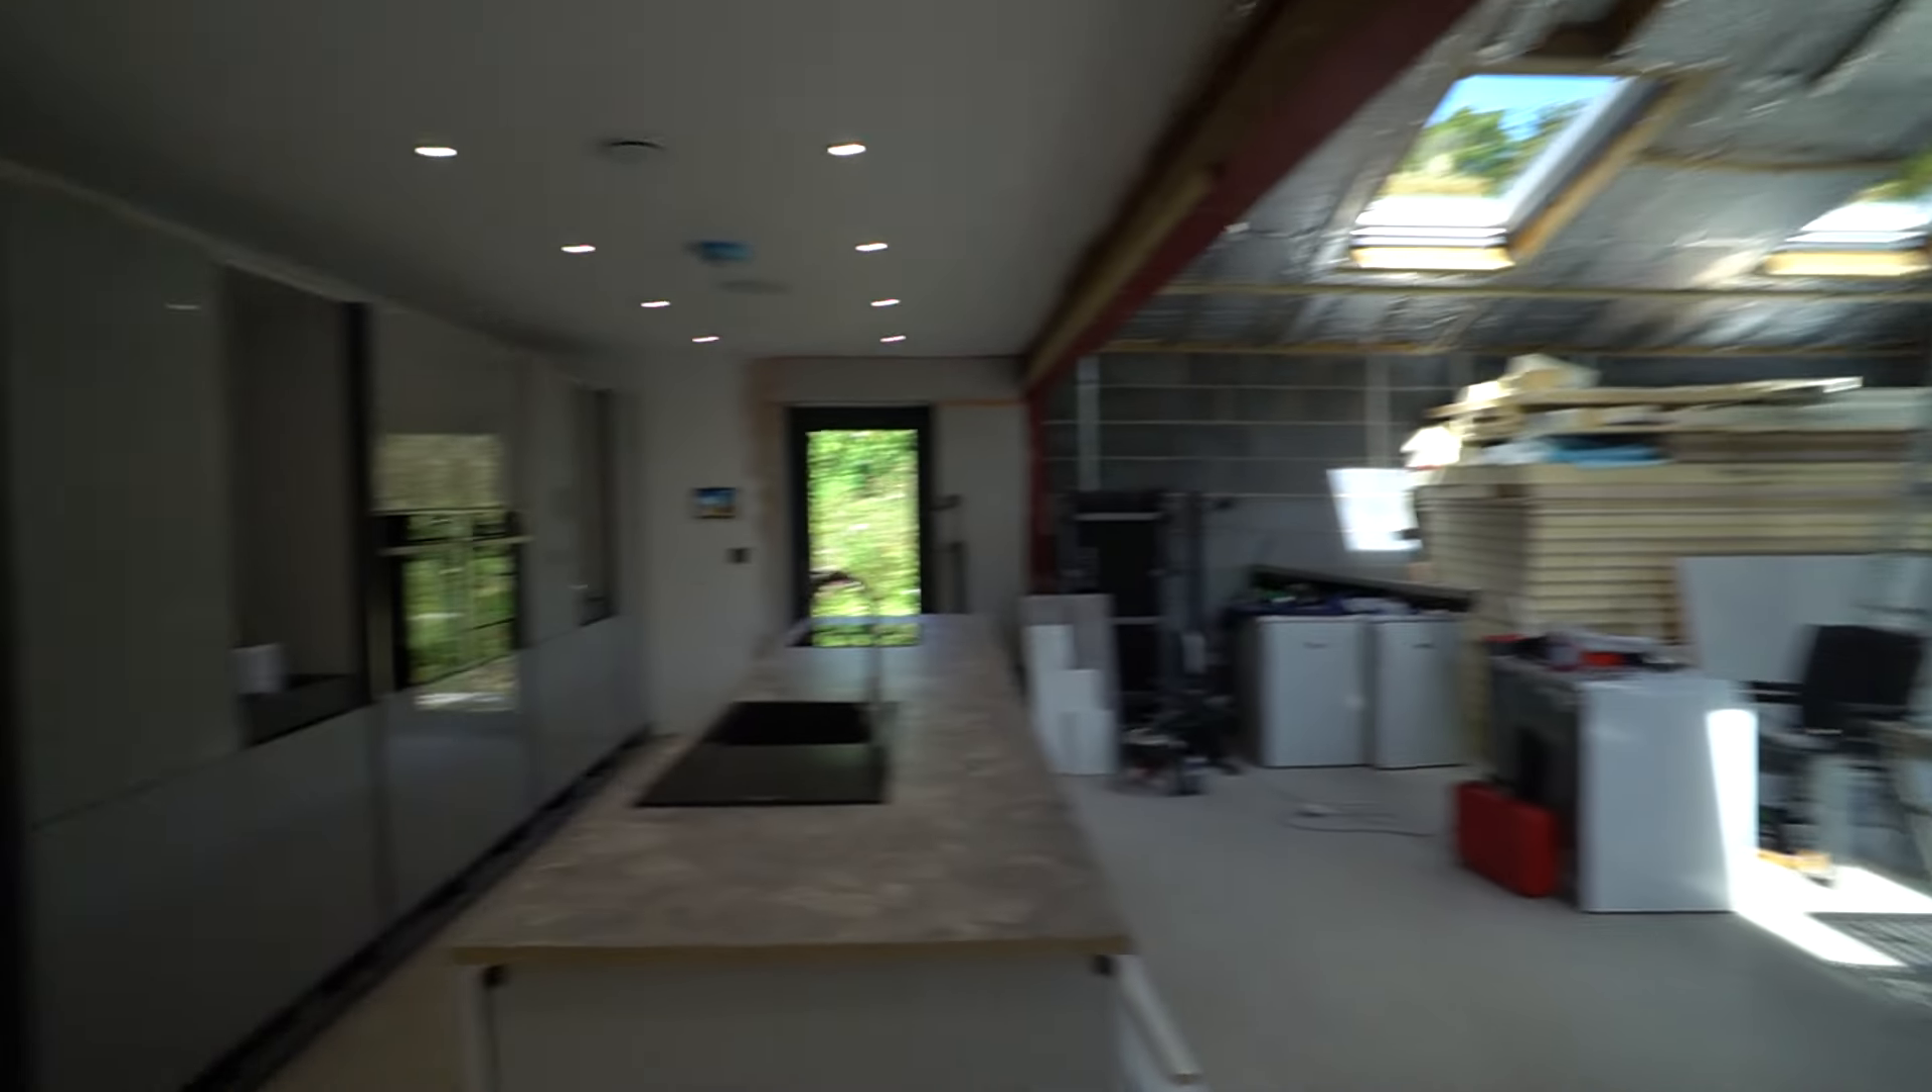We've still got a bit of a challenge with getting the ceiling and stuff done in the main room here.